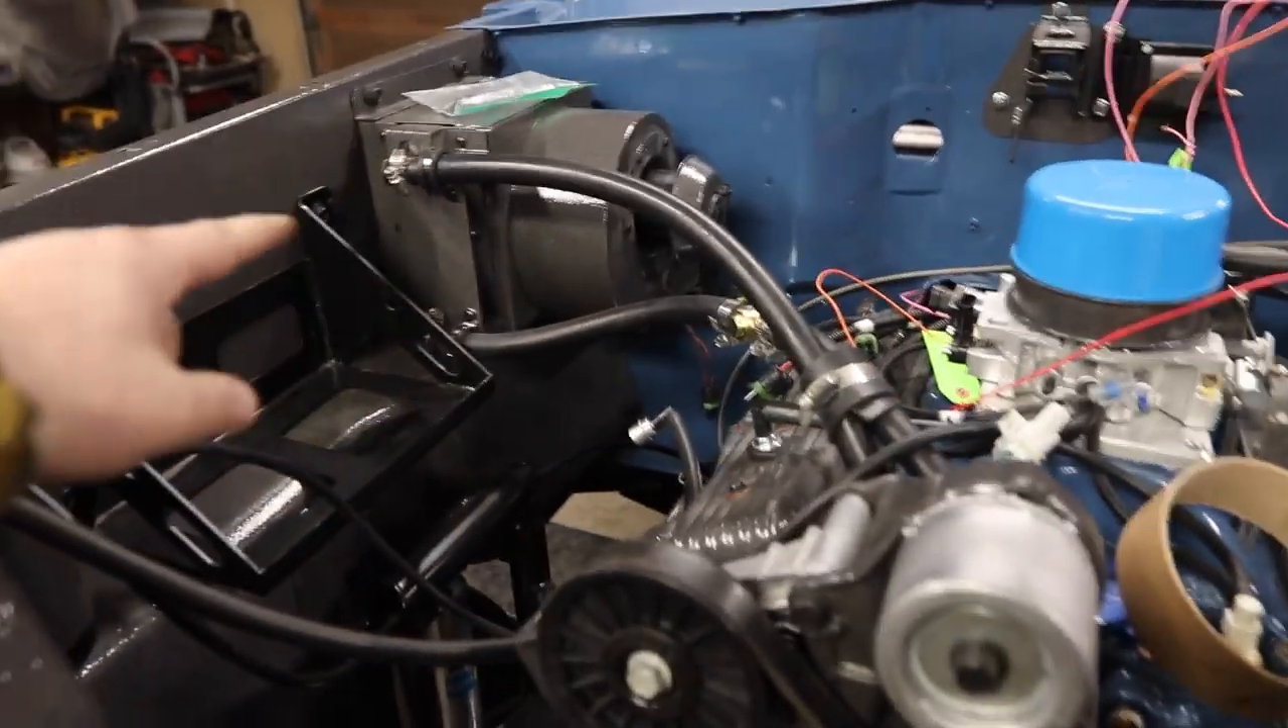I finished doing my heater hoses. So these are five -eighths hoses.